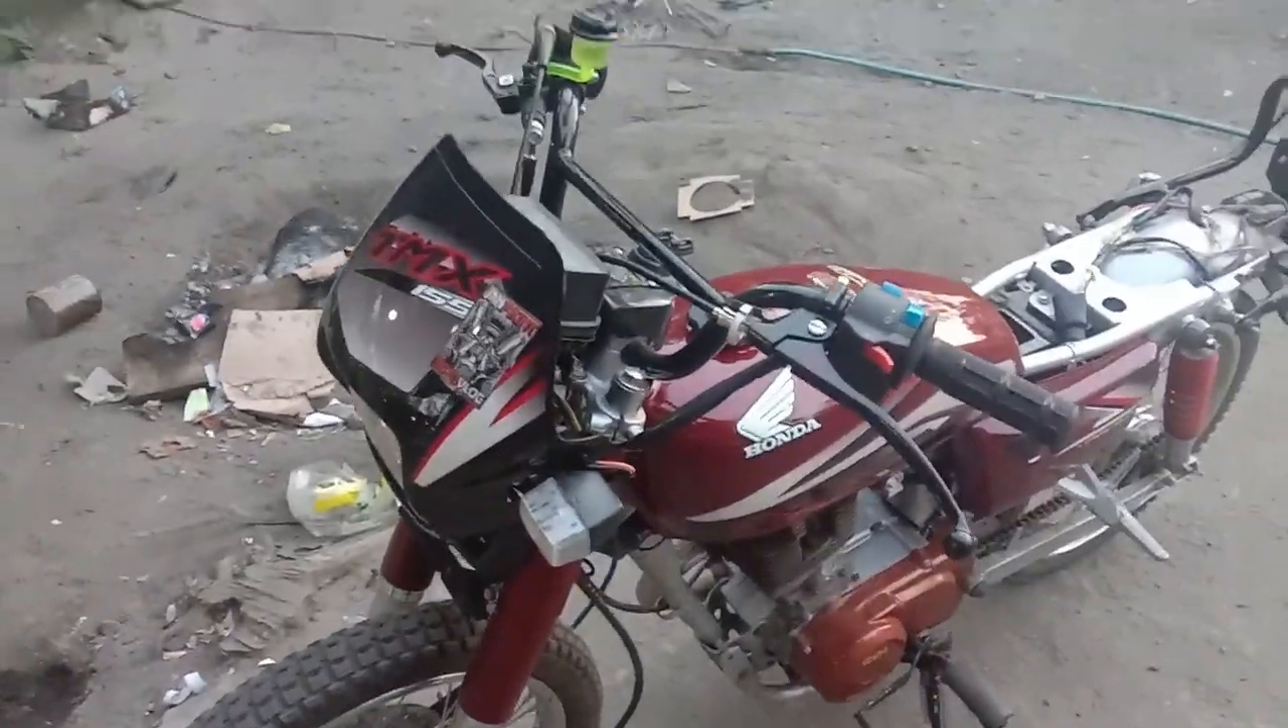So nakabit na natin Yun yun mga guys nakabit na yung headlight nya mga guys.